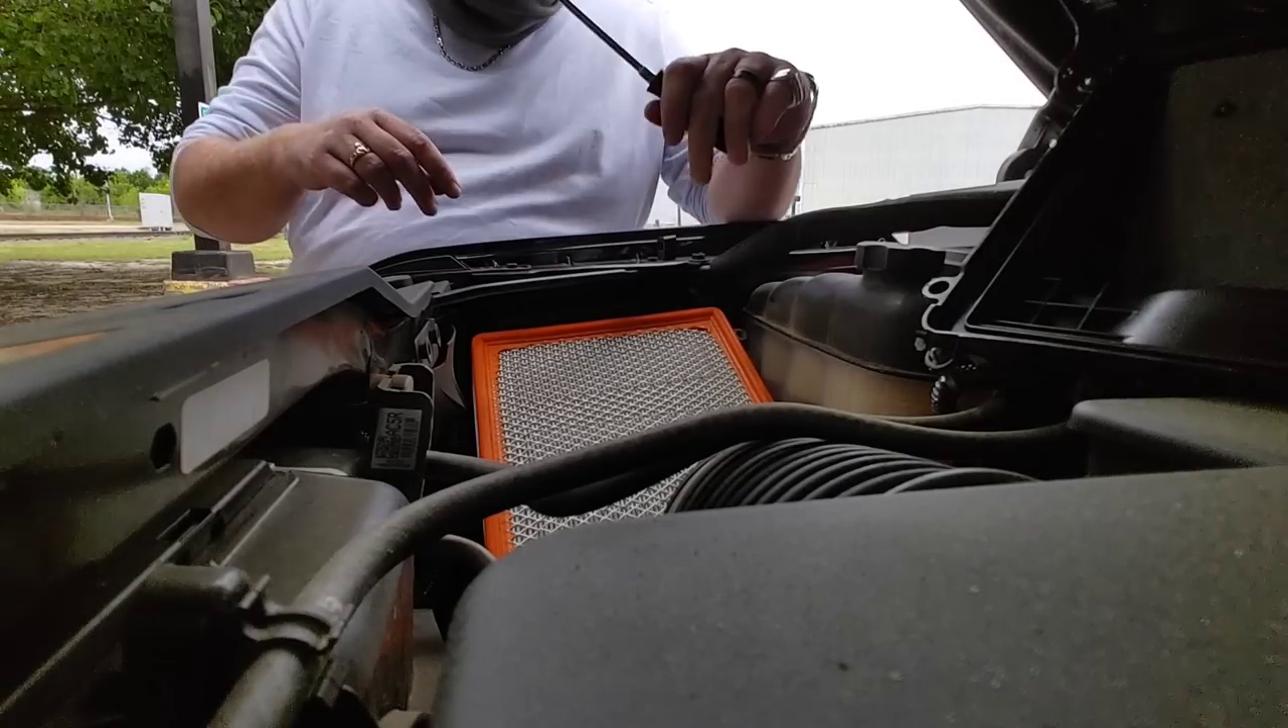All right now we got the air box open.